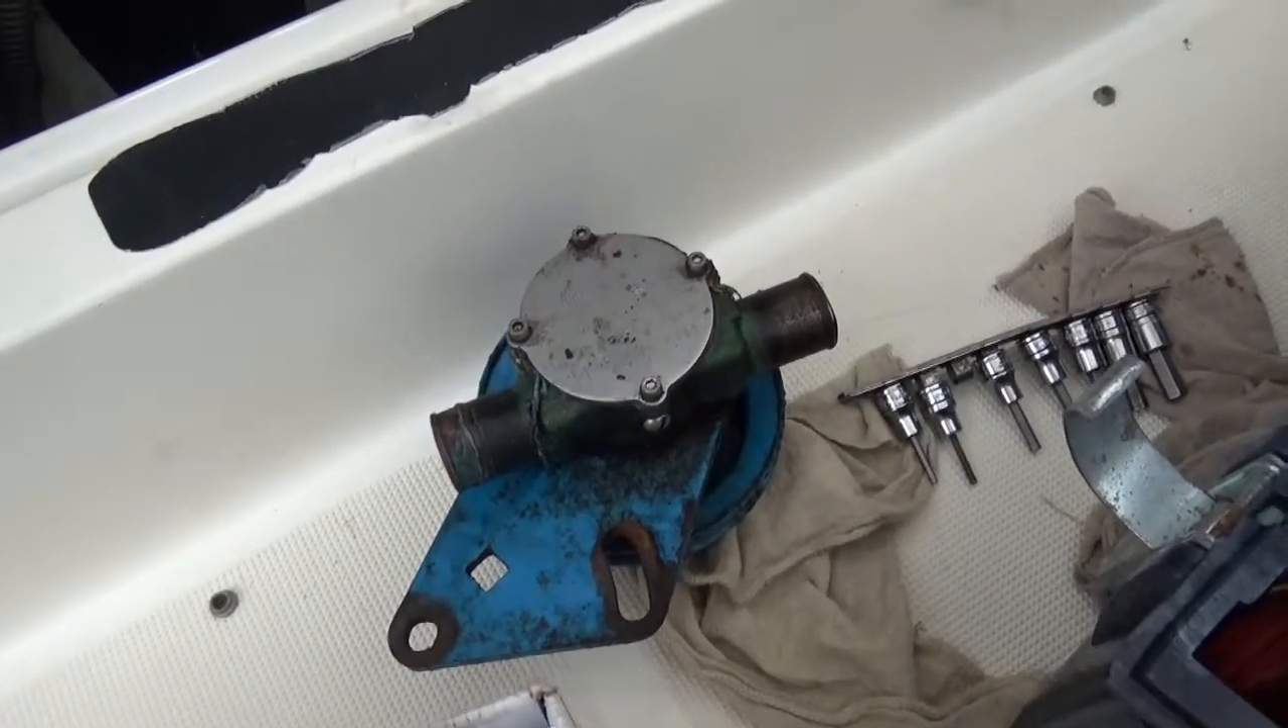Okay so the starboard raw water pump is off.